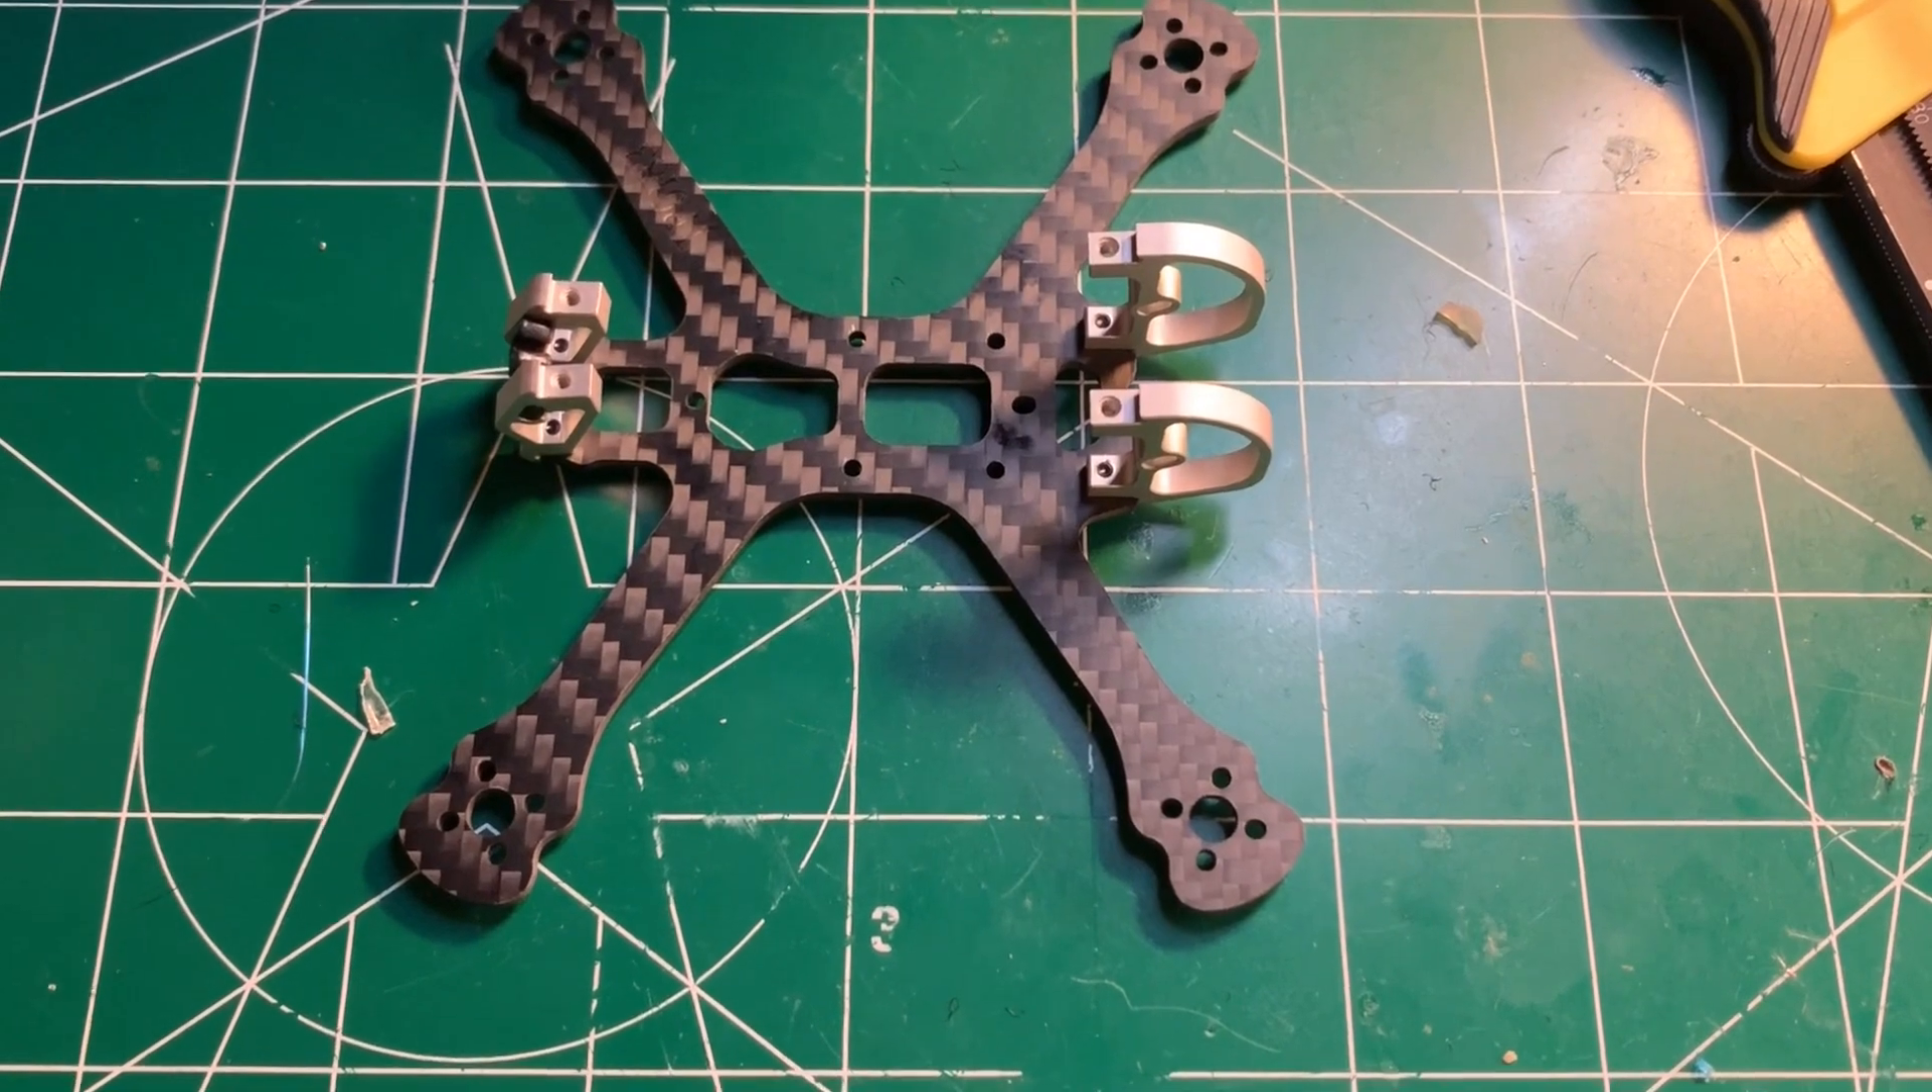So here I have the frame braces installed.